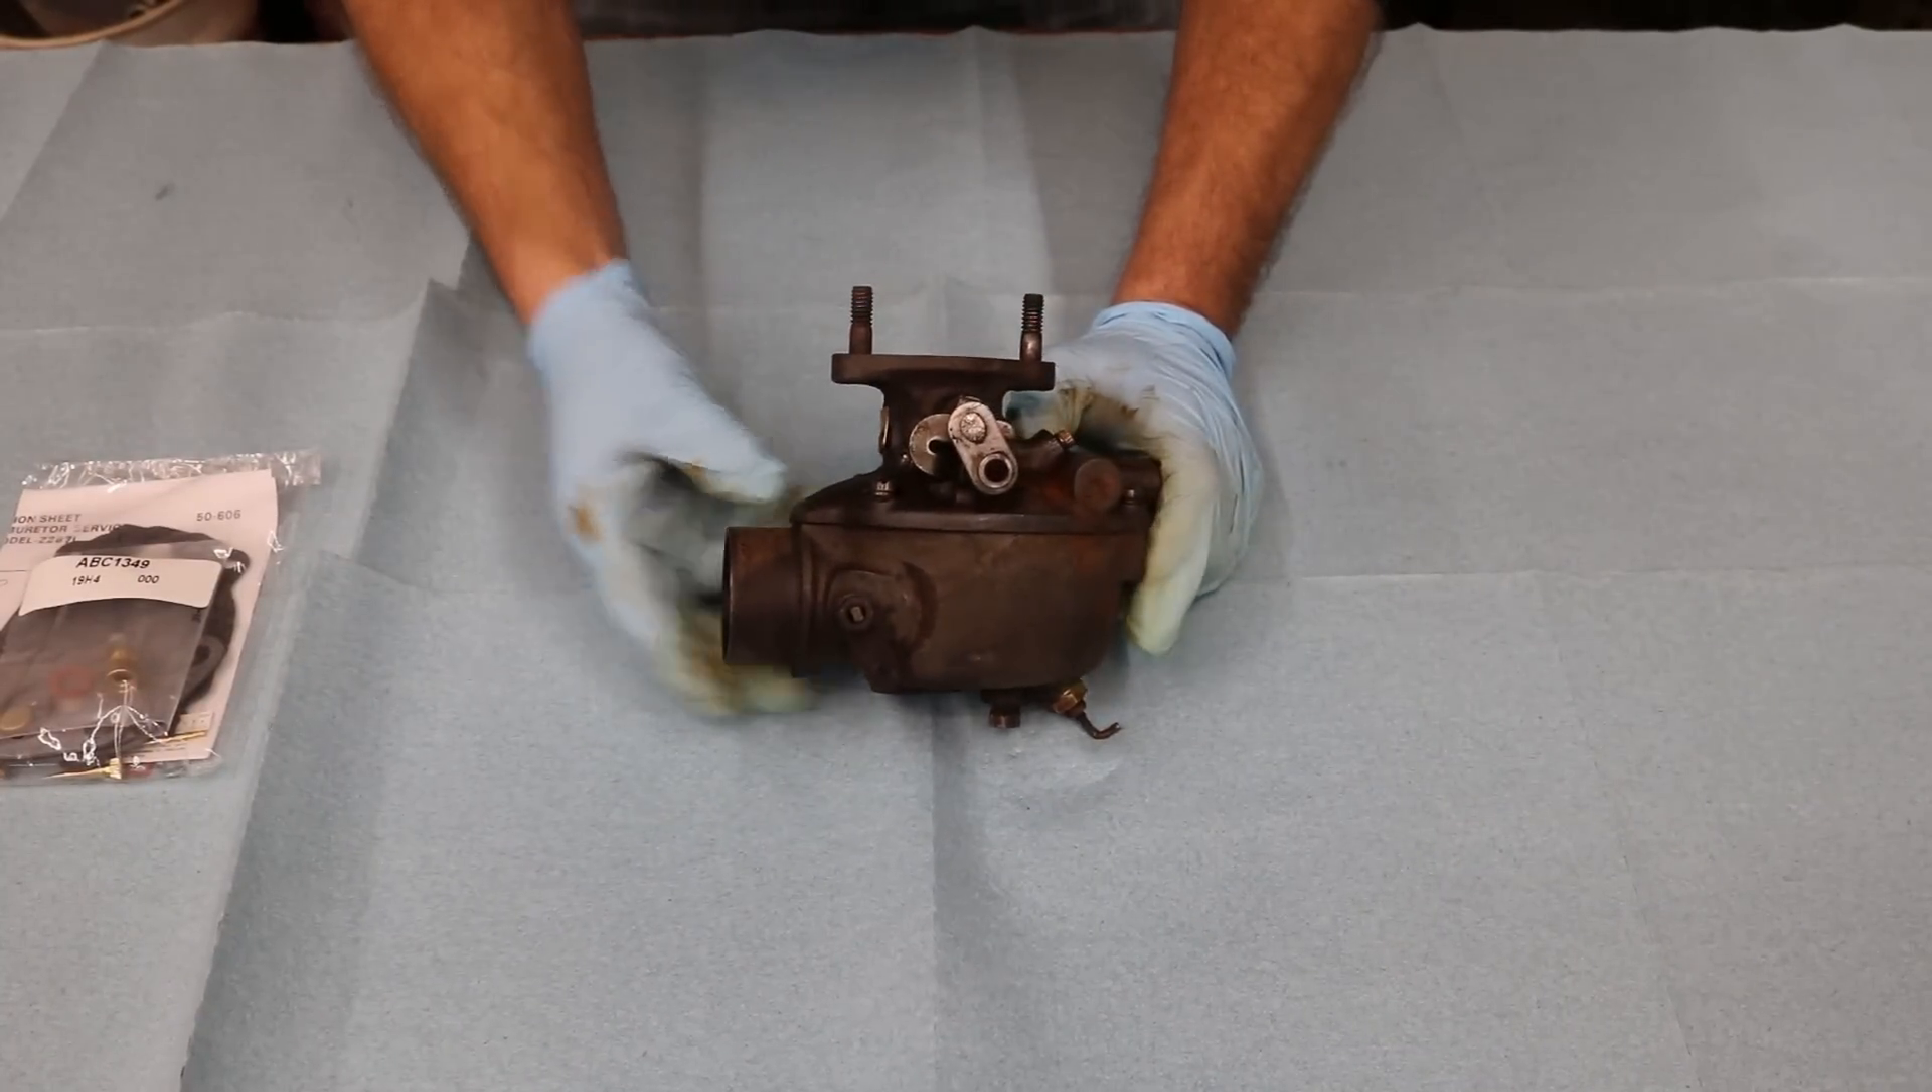So I've got the carburetor off the tractor I've cleaned it up as best I can.